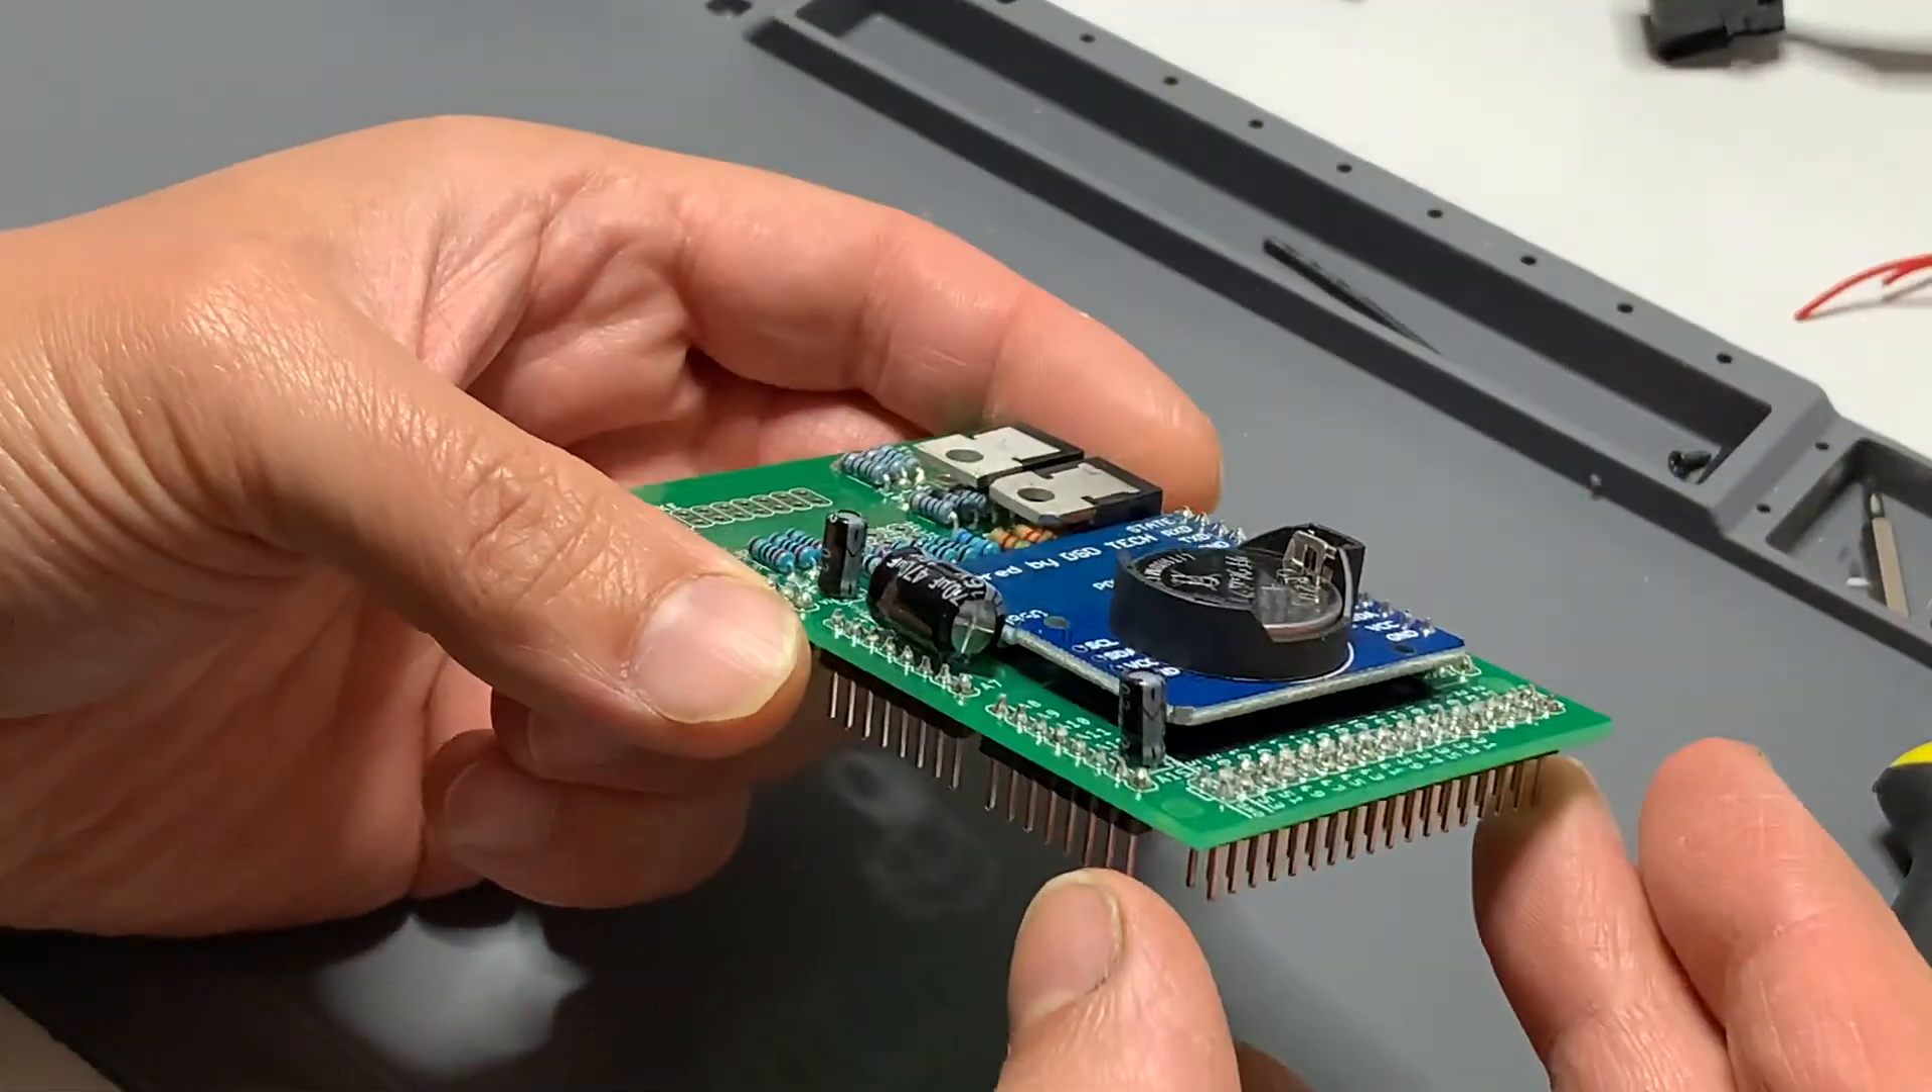Okay, so that's all the pins mounted and soldered.